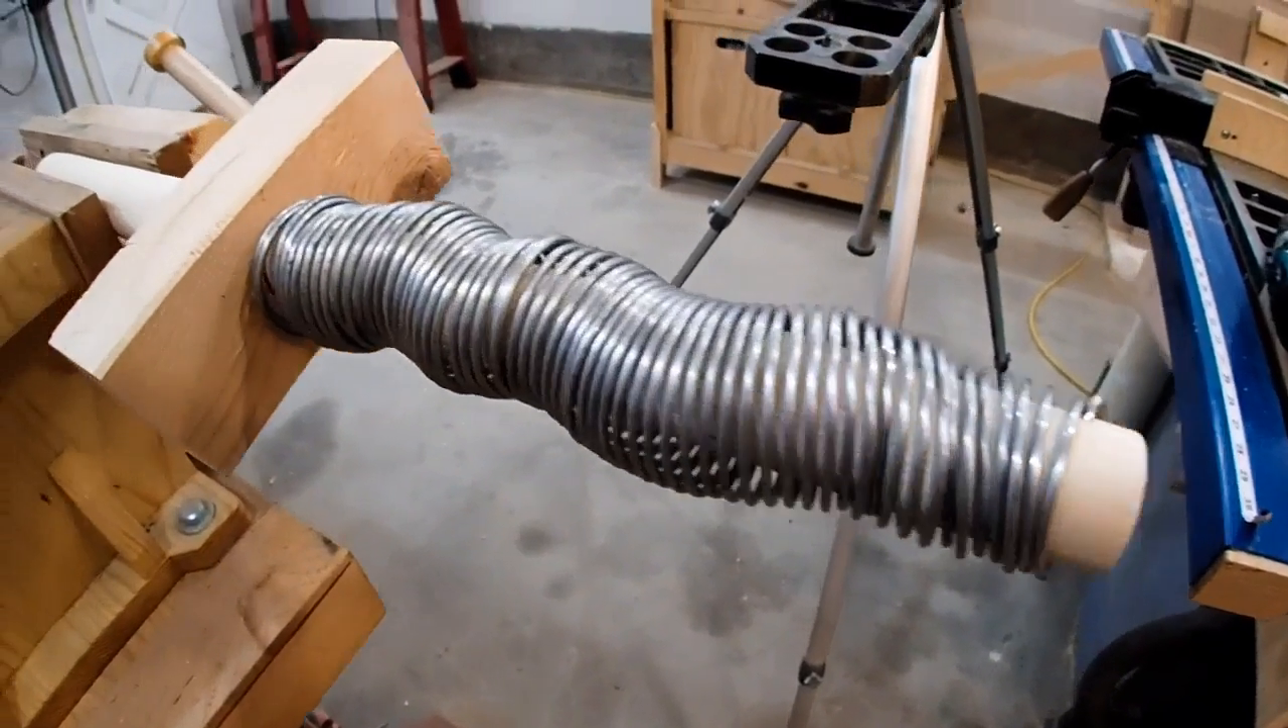The problem is I think that the coil is too big now I really should have started winding it onto the dowel this size to begin with so it's kind of bunching up there and going all crazy.